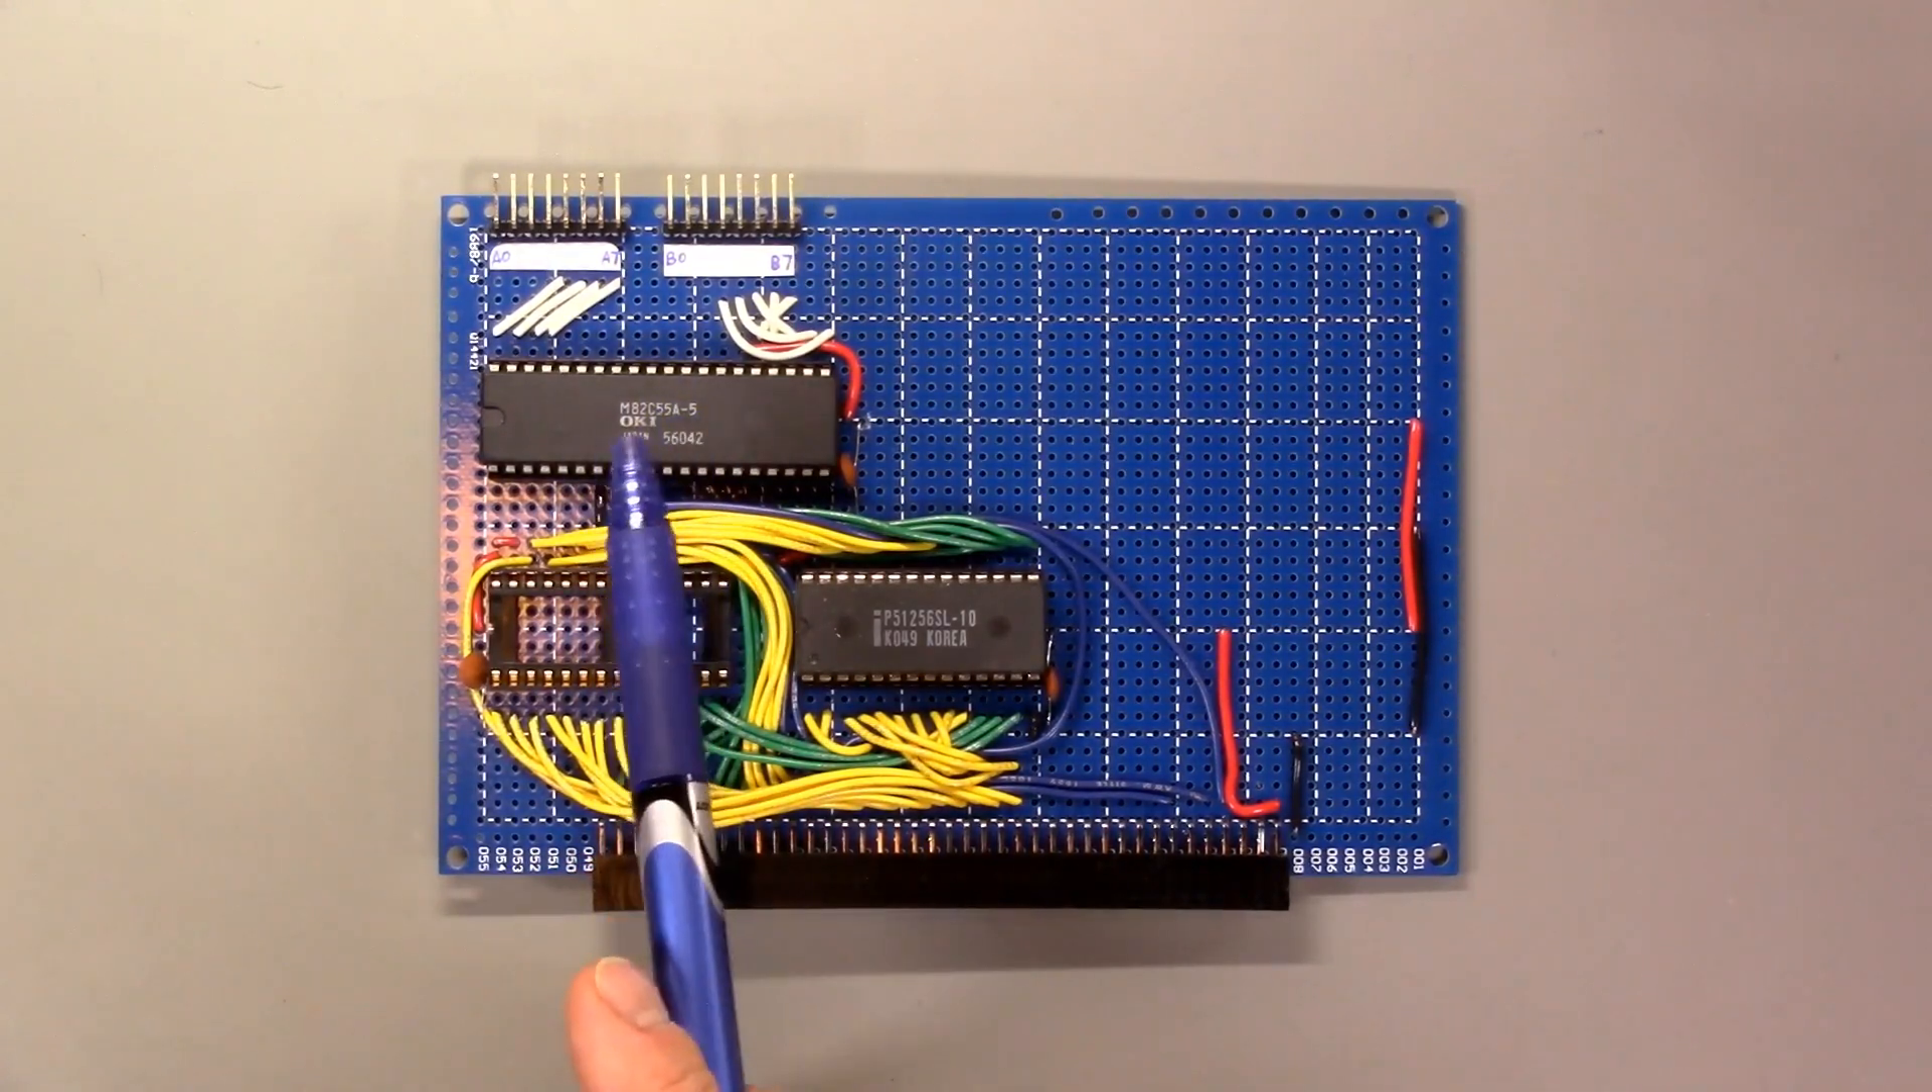I have wired in the 82C55A peripheral interface adapter chips.